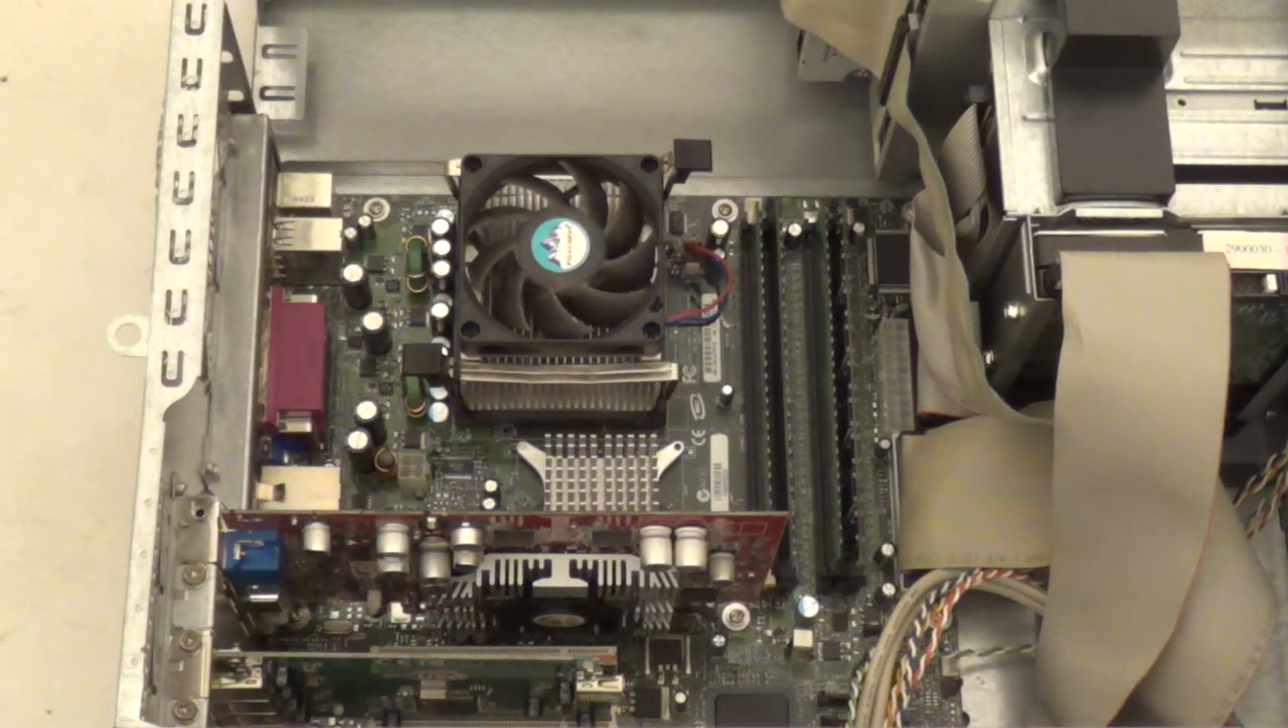Card is locked in and good to go.